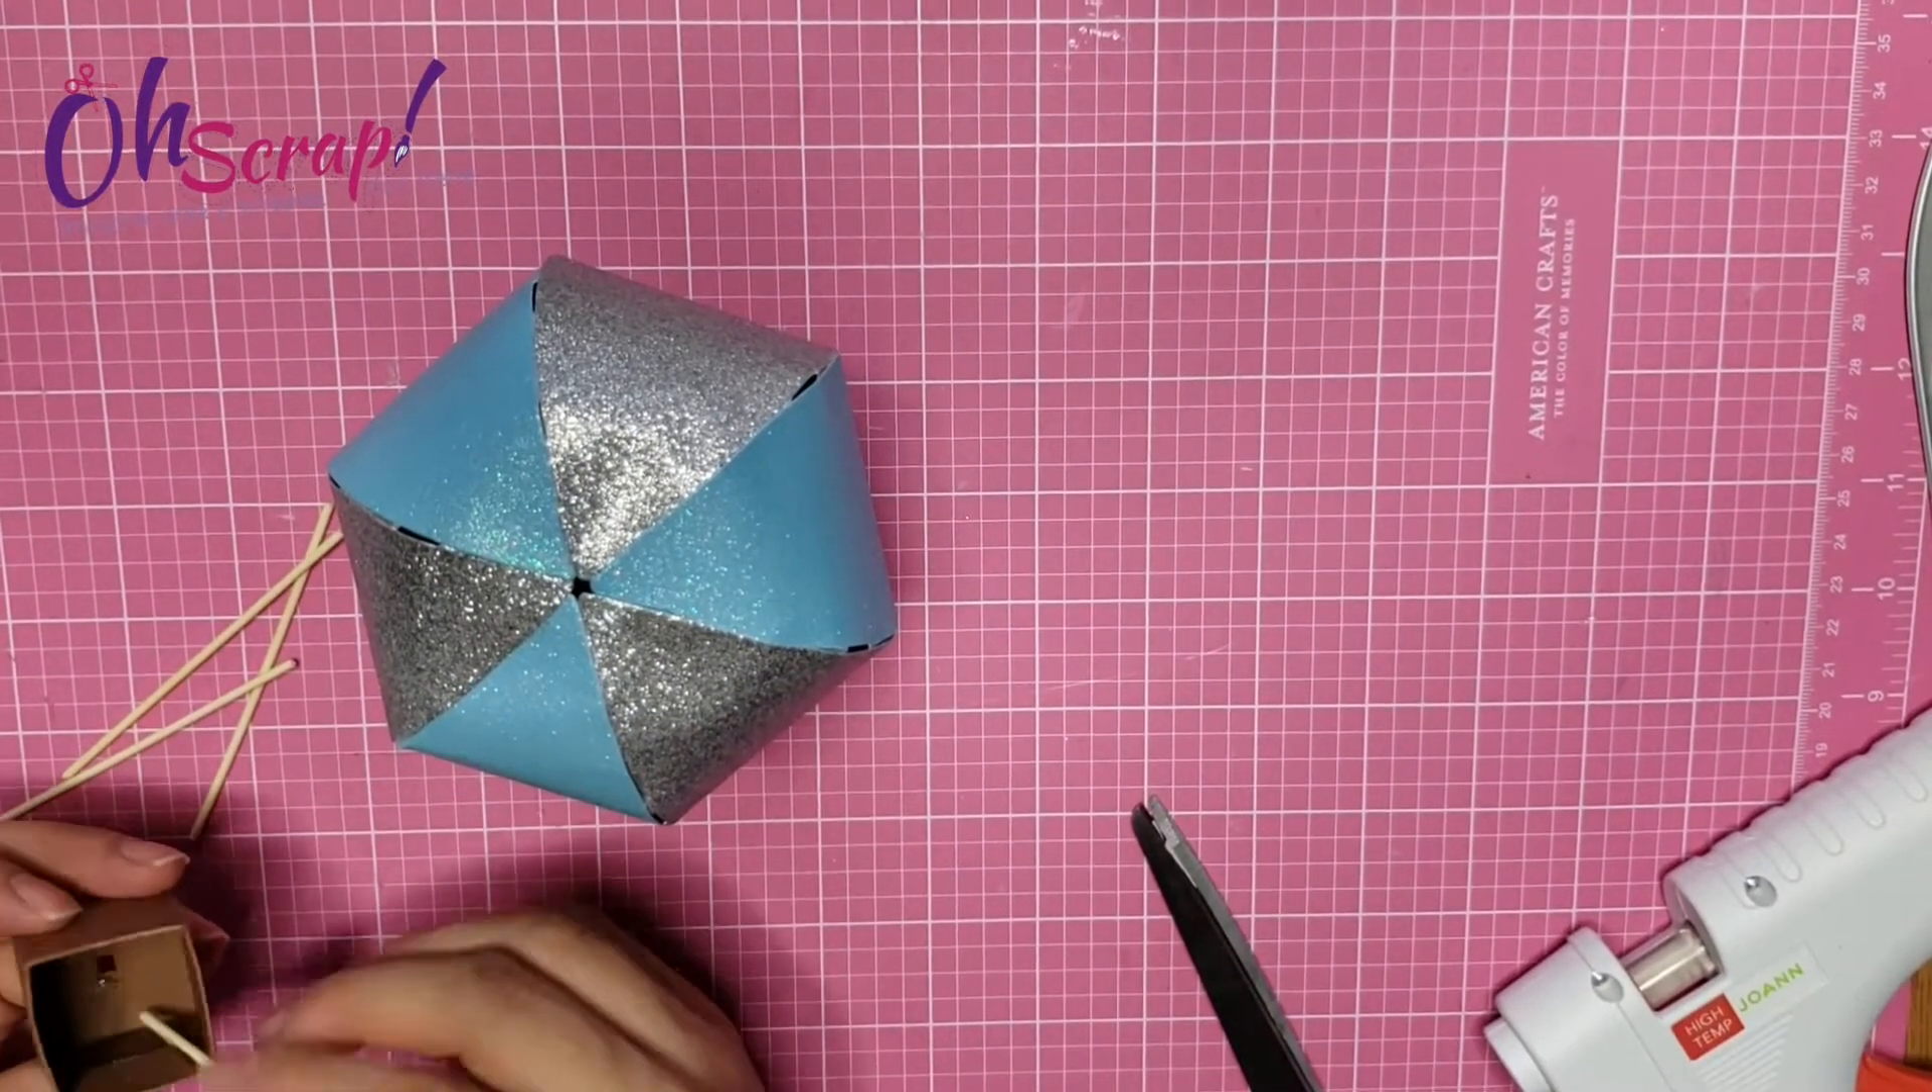Ahorita lo único que me falta es ponerle los palitos que sostienen la canastita con el globo.